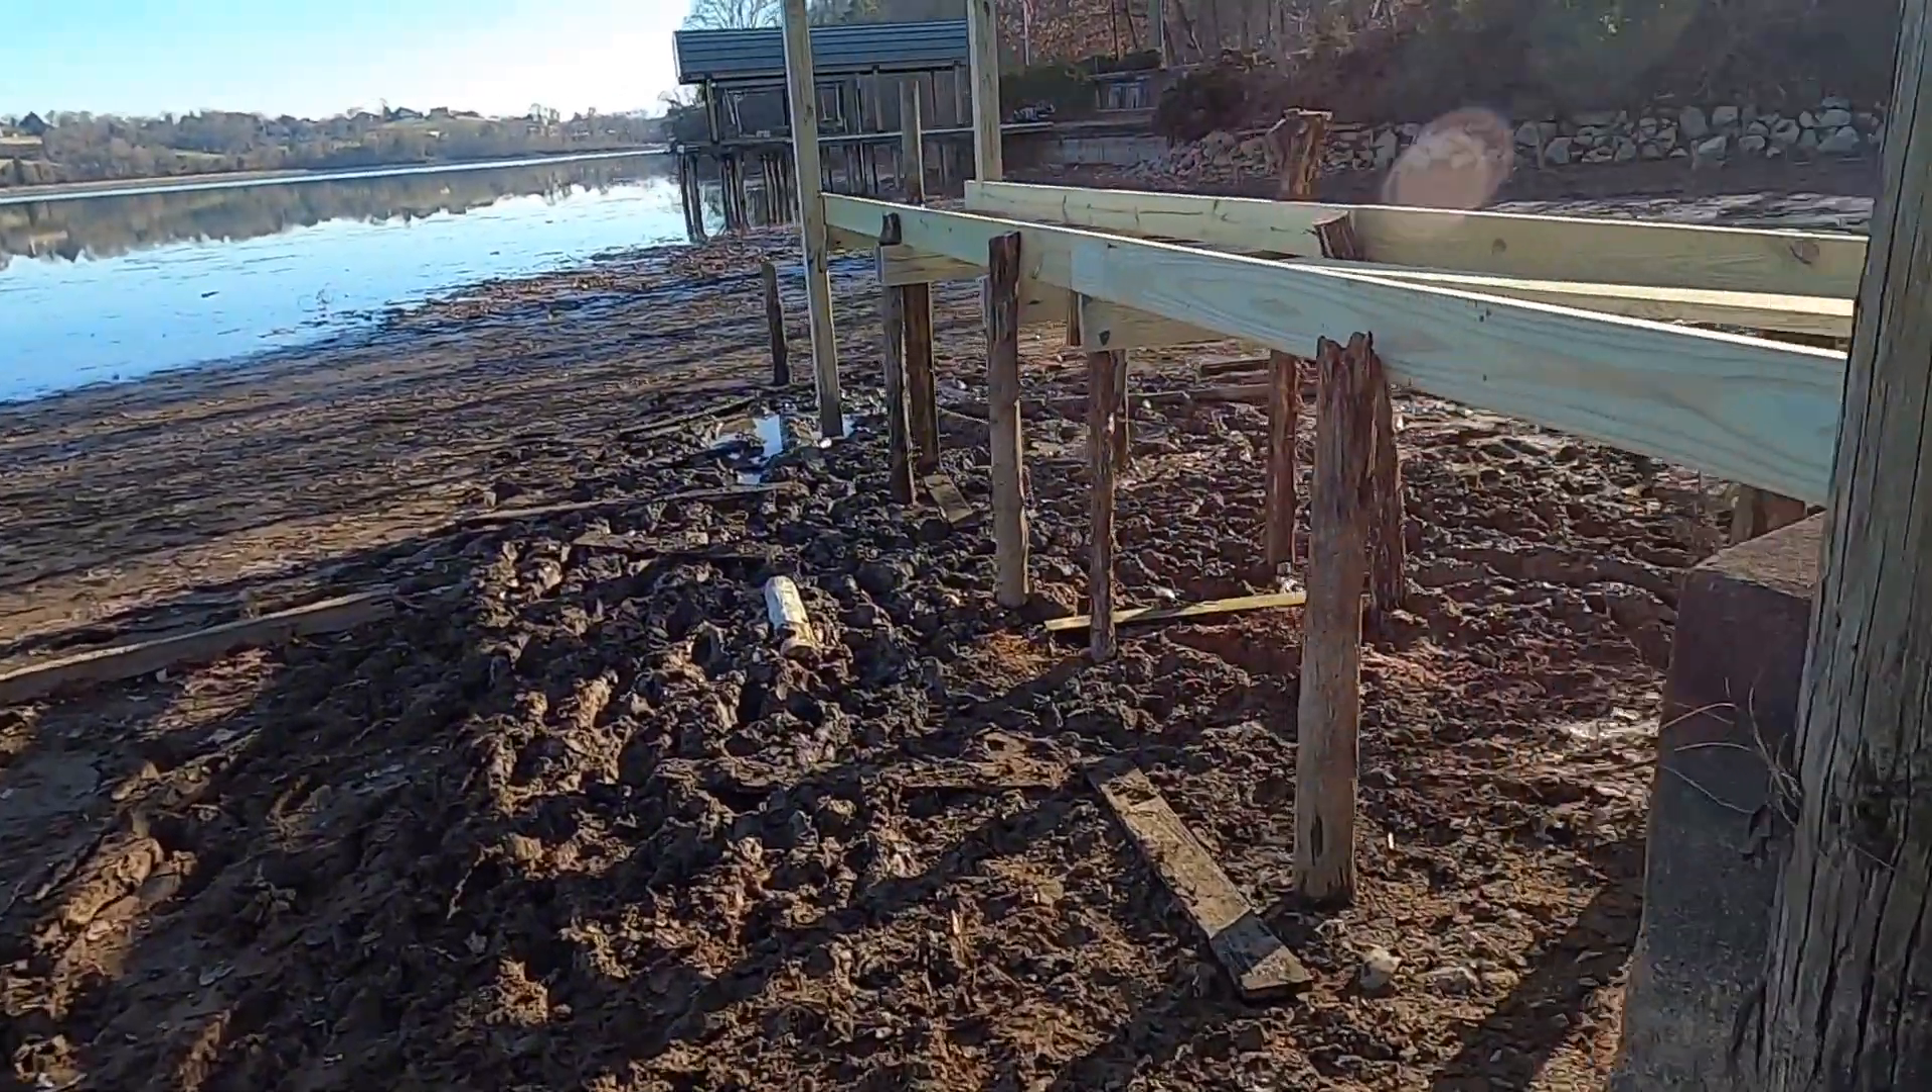We've got the outside stringers in place.